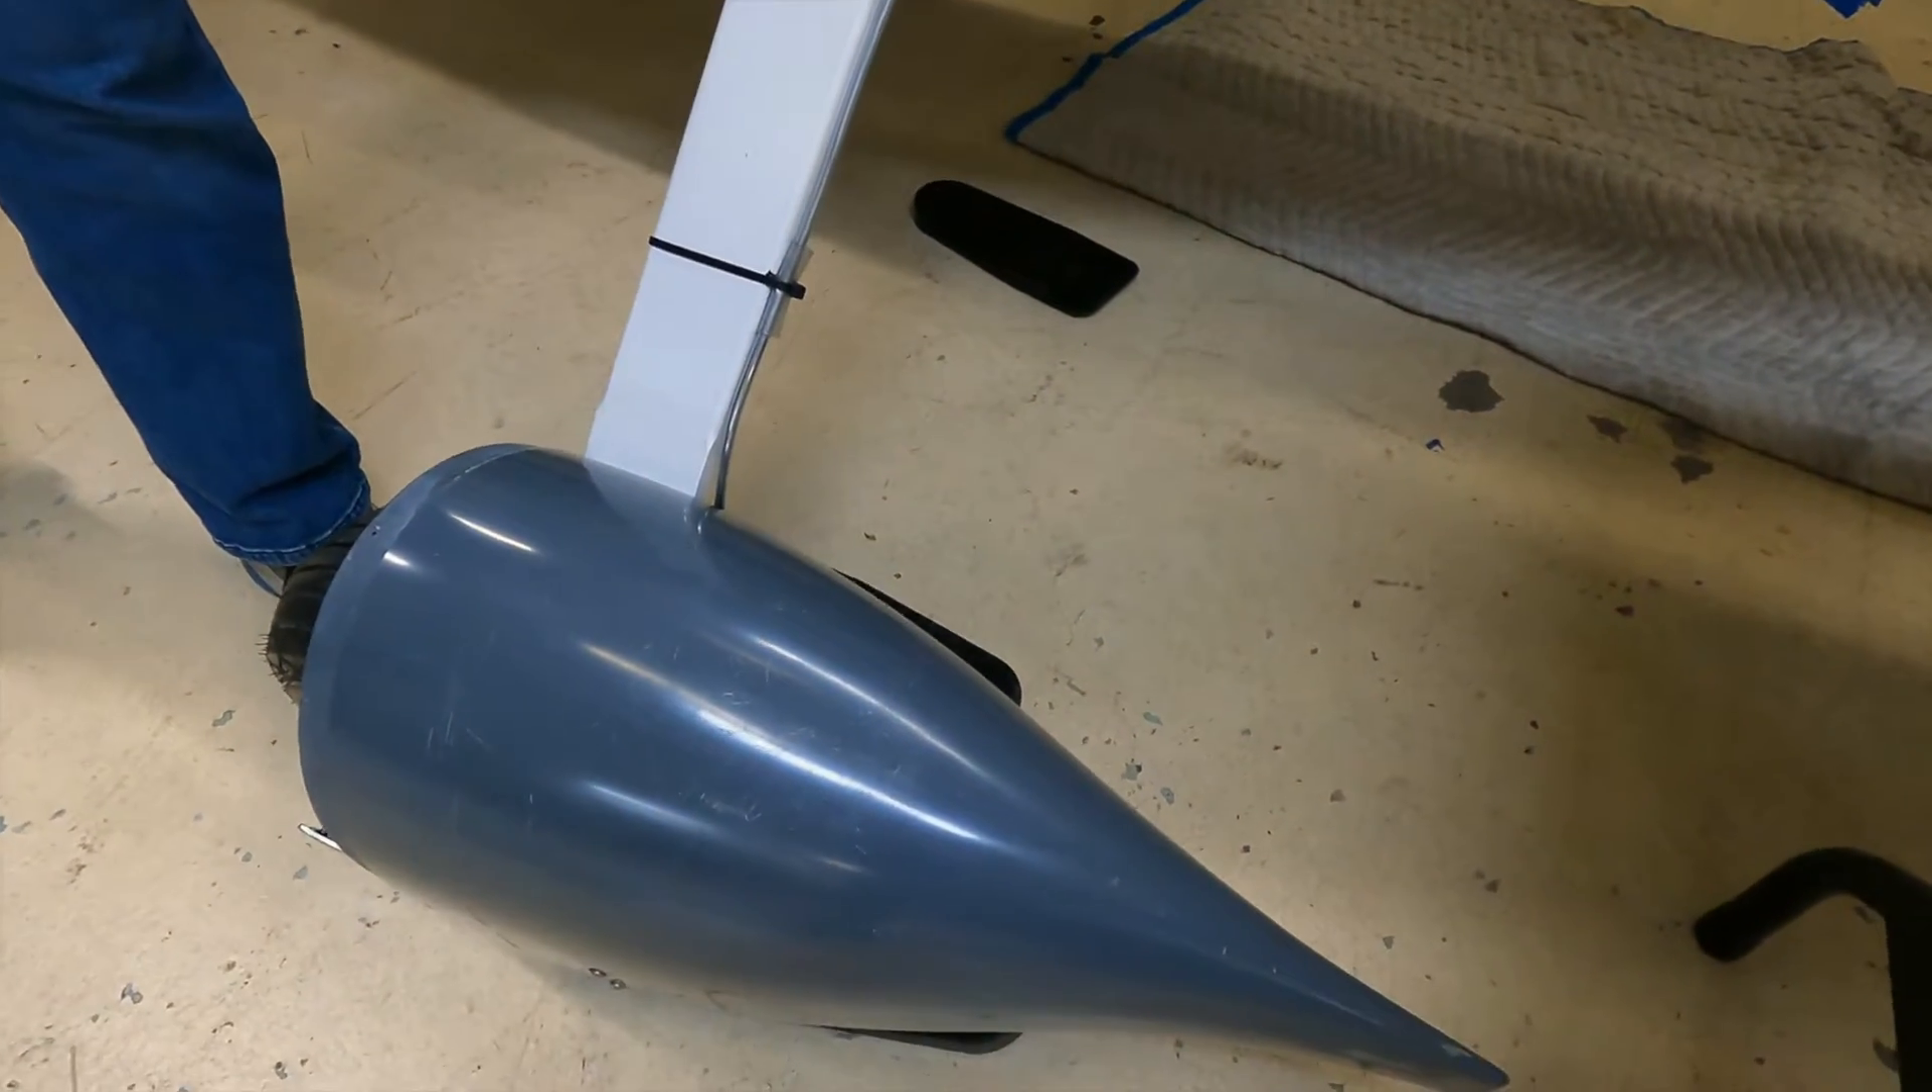So on this side, we've actually started installing the wheel fairing.